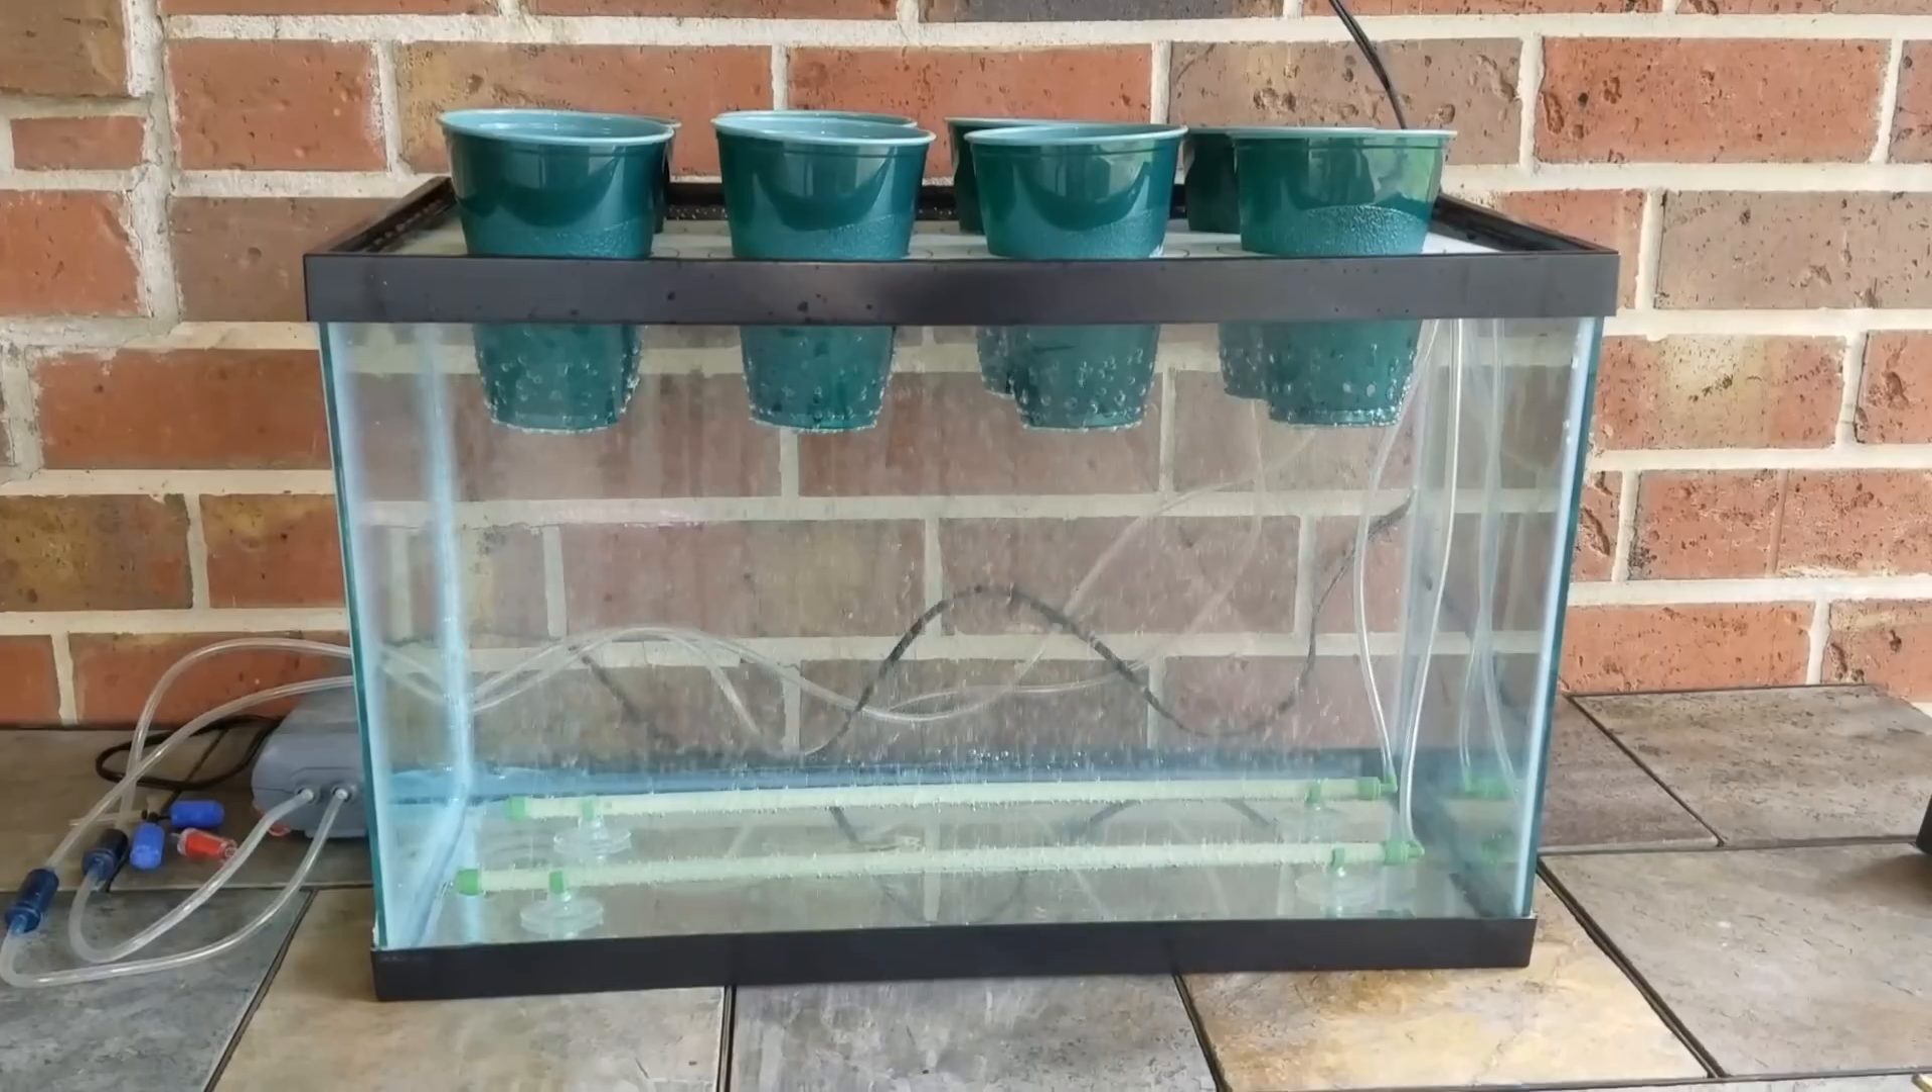So here we are with all of our grow pots or net pots that we've made on top of the floating raft for the aquarium.